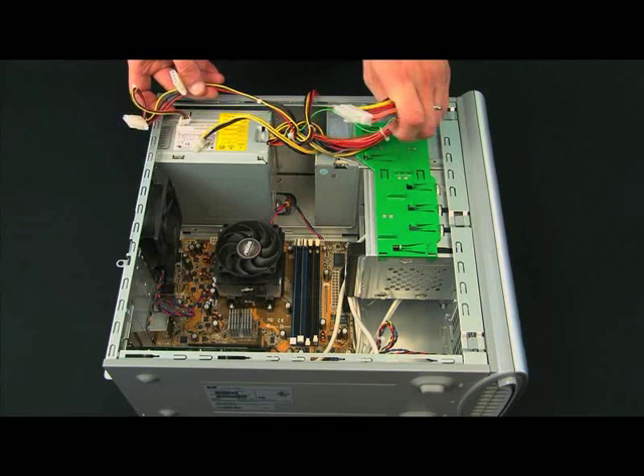The only thing that's really left is going to be to actually connect the various cords to the components that they need to supply power to.